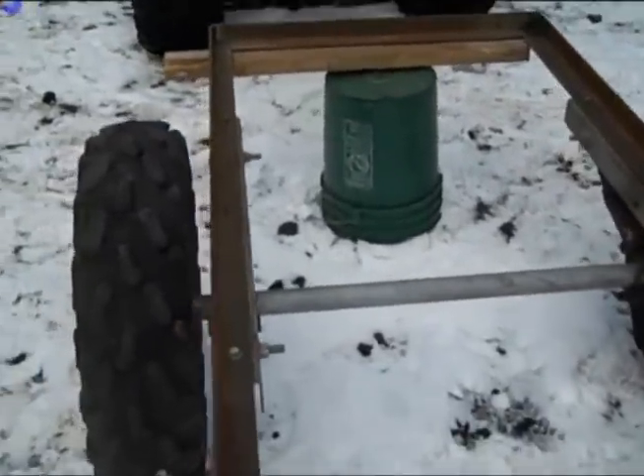Working on this little trailer I got the axle done and I got this basic frame built right here.